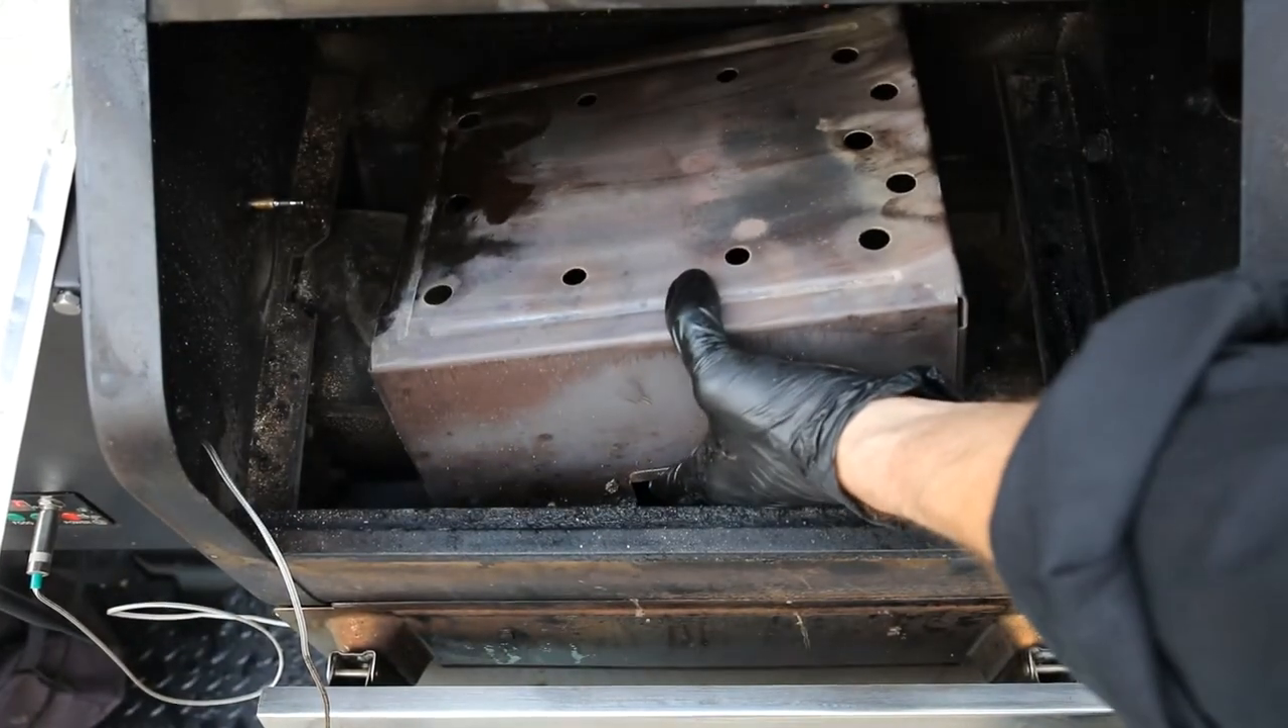We are back by the grill ready to put all of our baffles and our grates back in there.